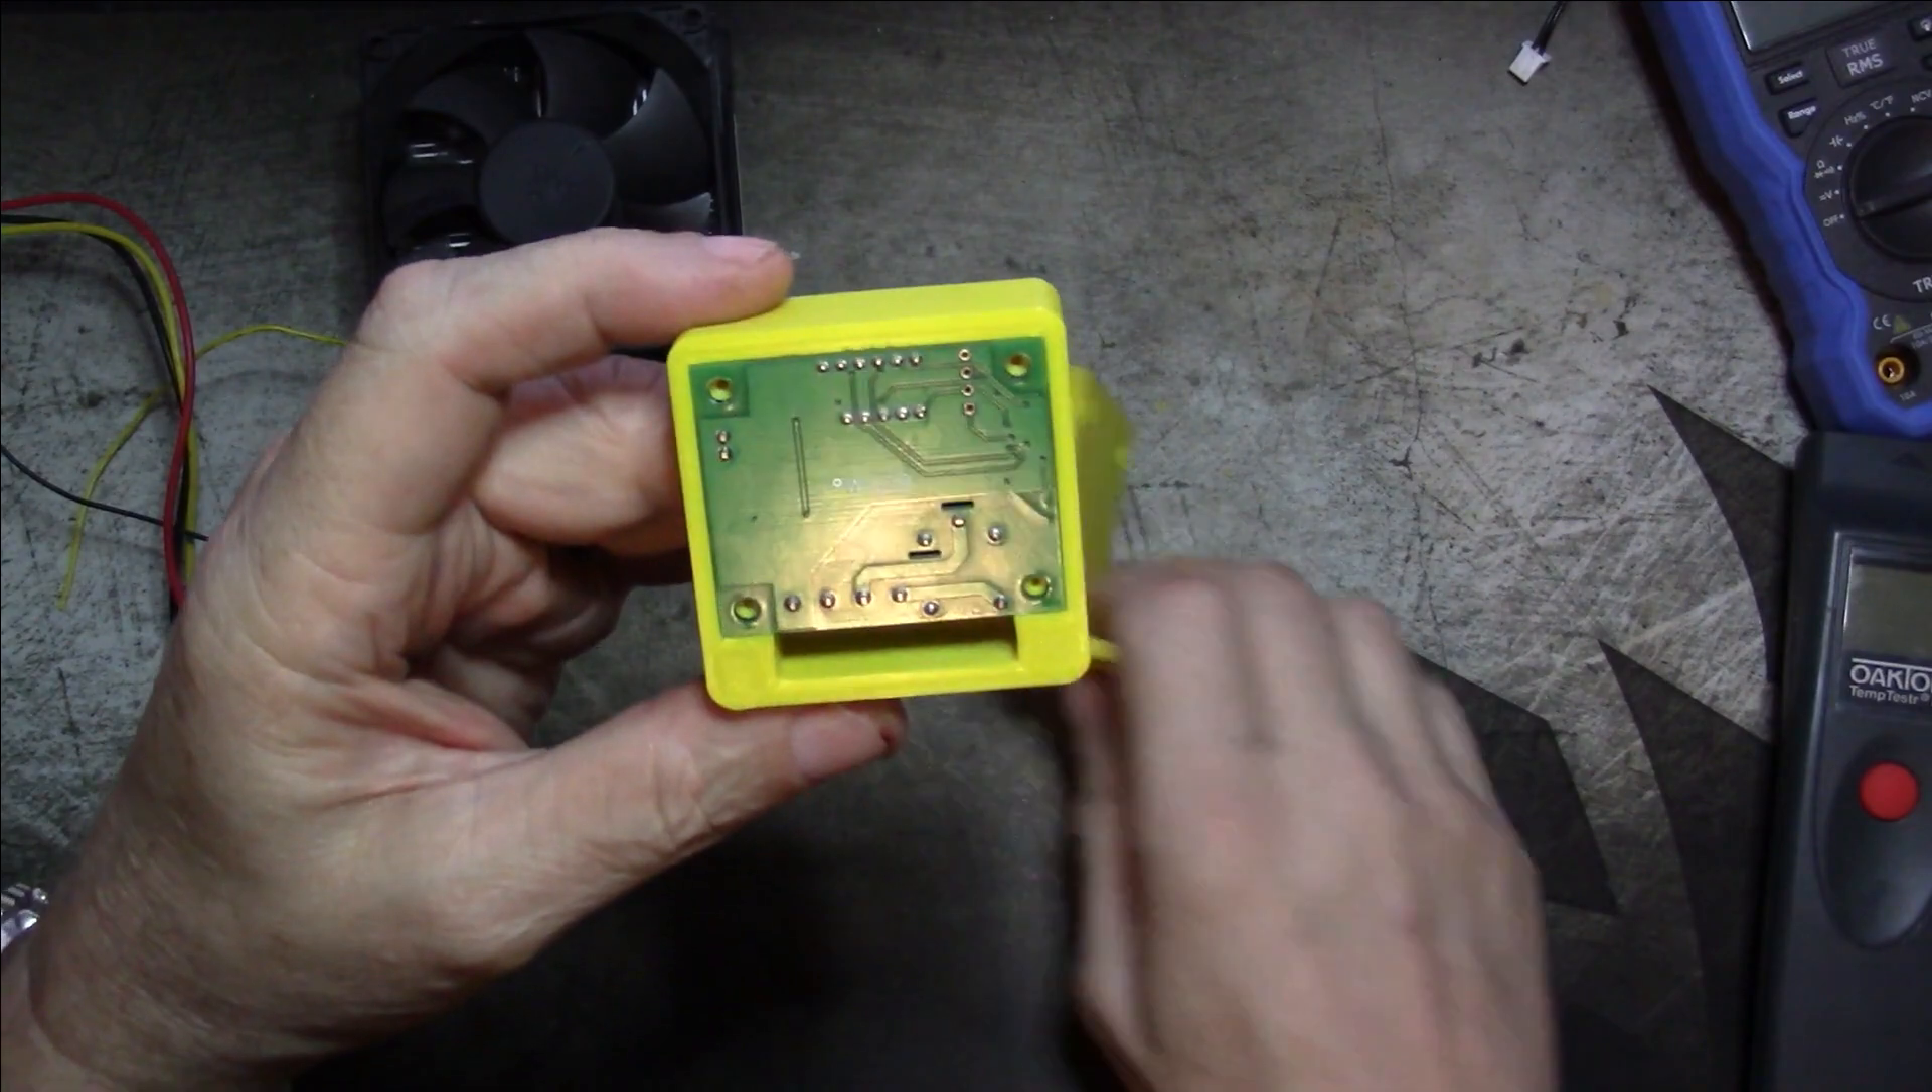It's a beautiful fit. Holes line up perfectly.